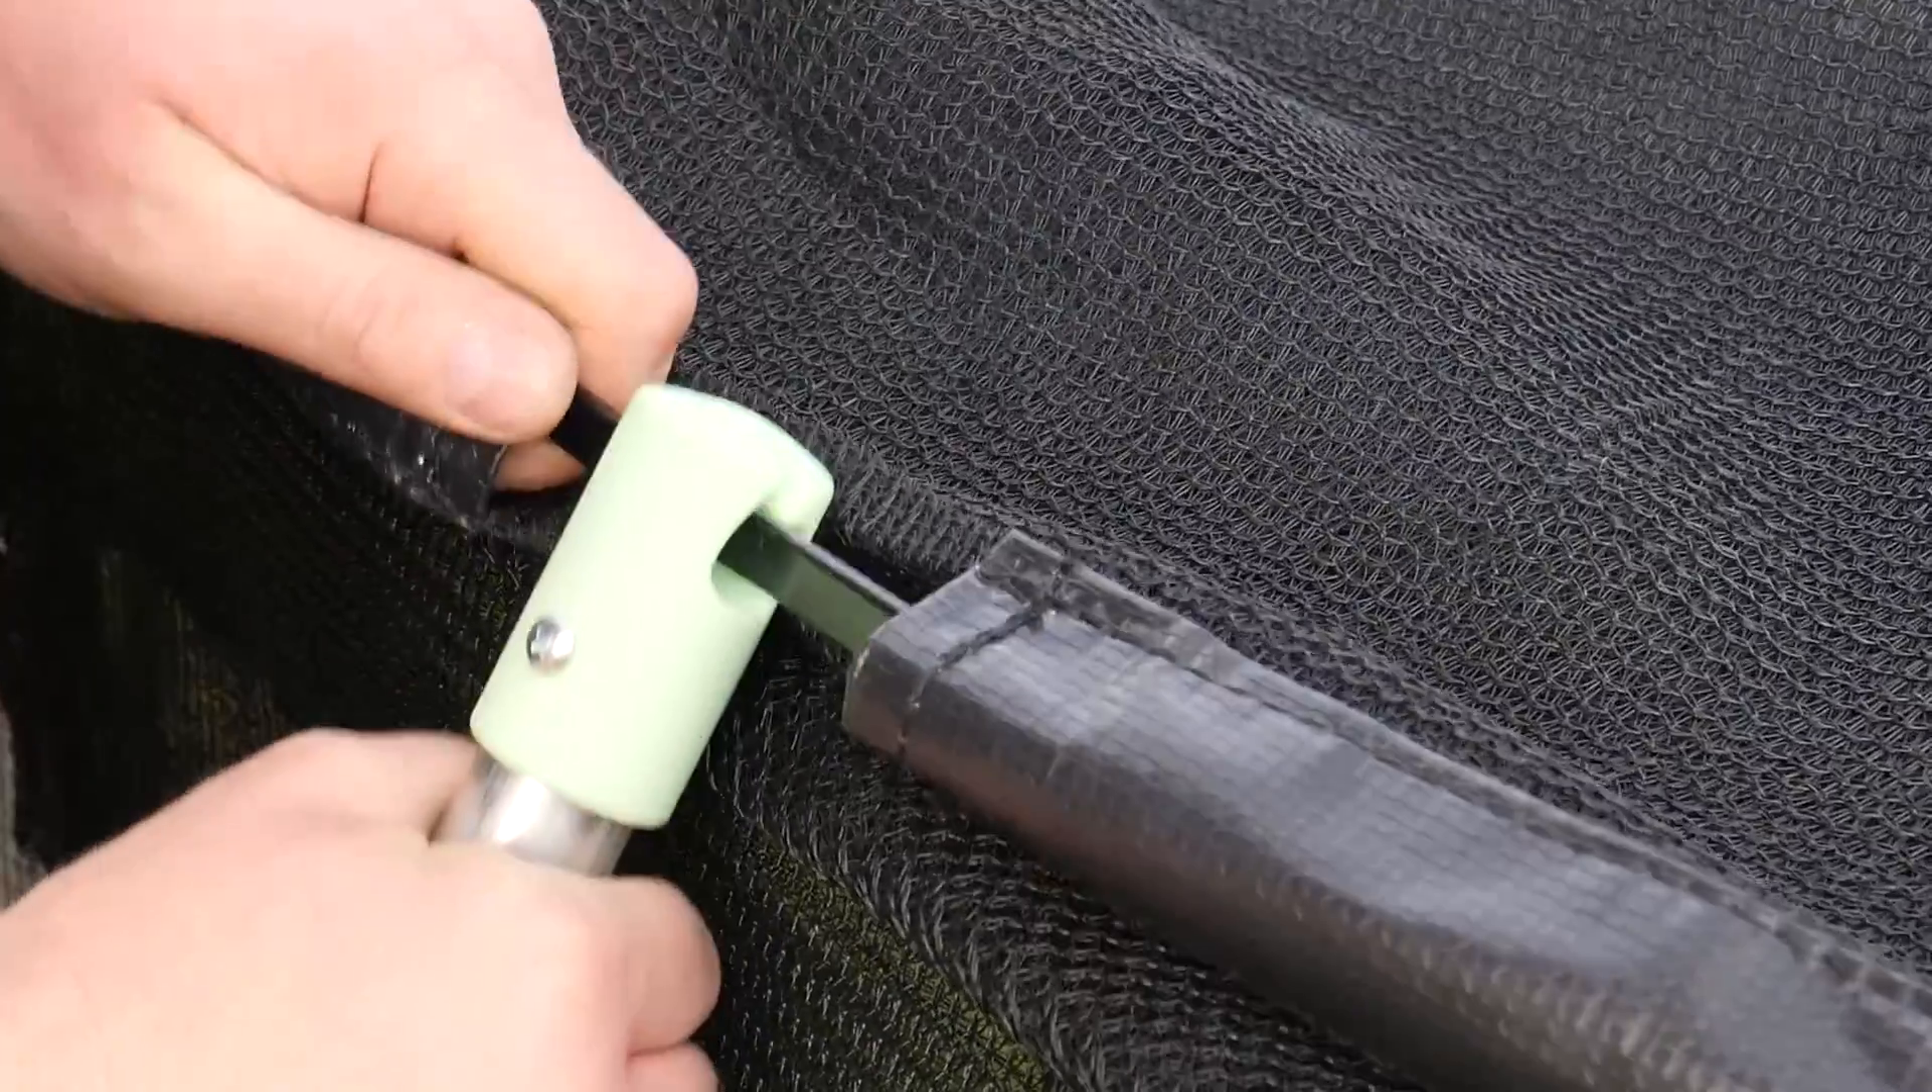Wziąłem kolejne rurki z zestawu, założyłem zakończenia, przykręciłem i tu wciska się te wąskie szyny w plastikowe zakończenia.